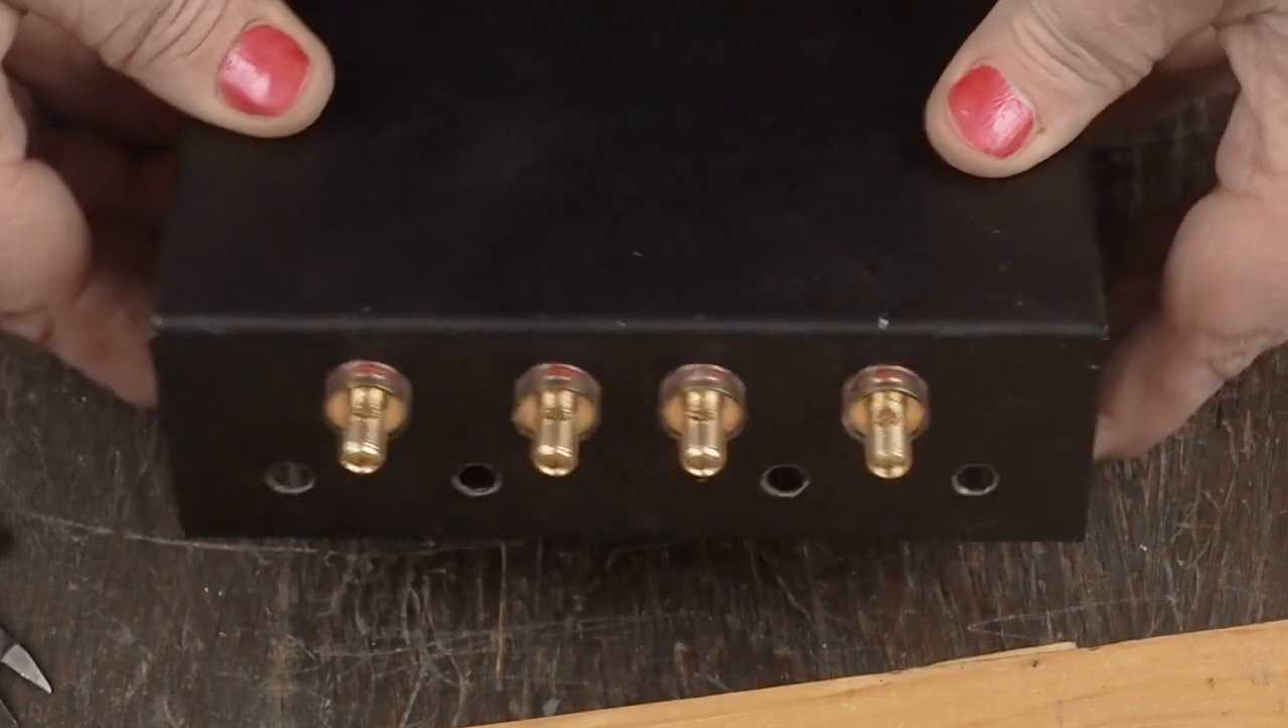And there we go we got all our positive posts on the back of our box.